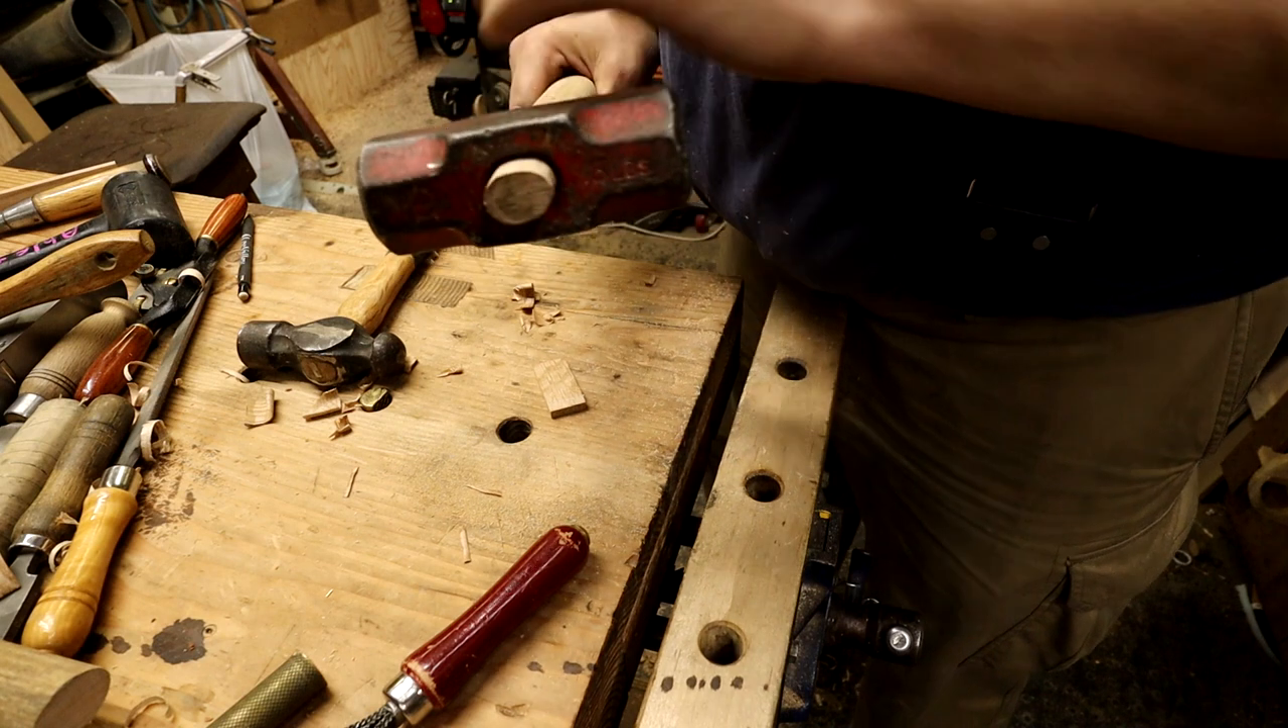So now I'm going to hang the handle on the head of the hammer again for the last time. Make sure it drives on all the way nice and secure. But I got a little more sticking out there on the top than I really wanted.